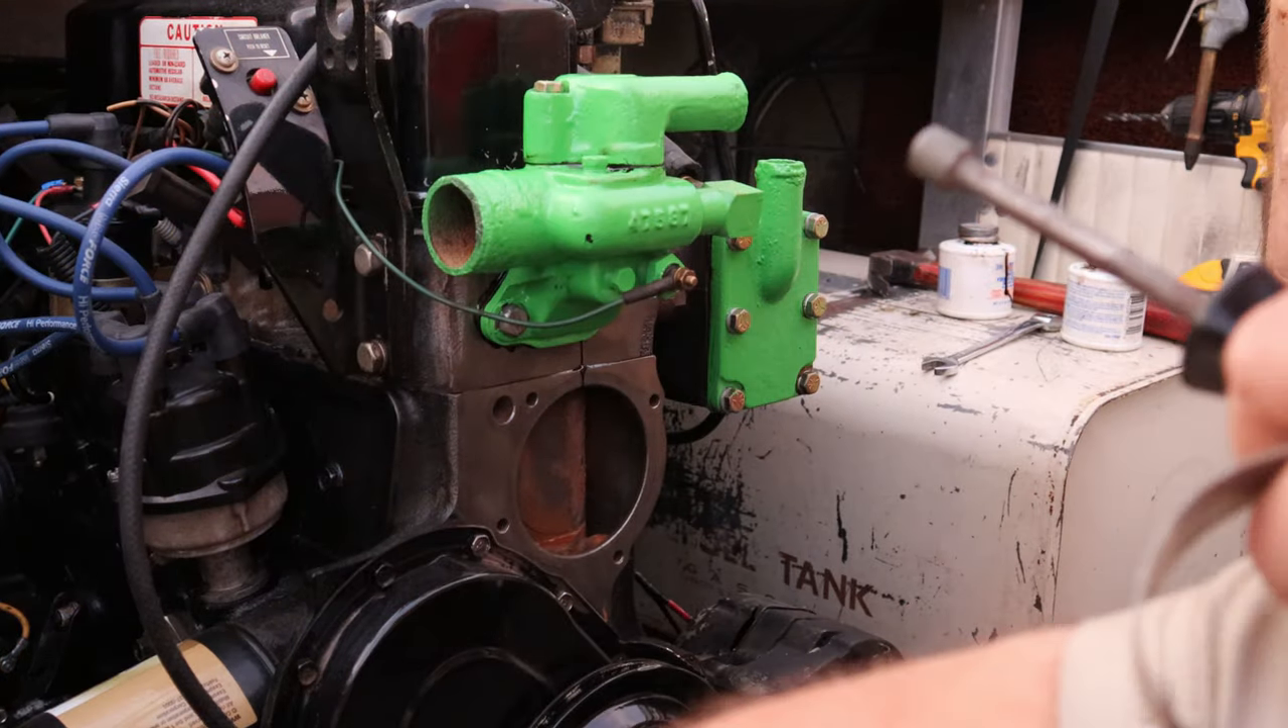All righty now that we got the thermostat housing back on we've got a little thermostat sending wire back on.